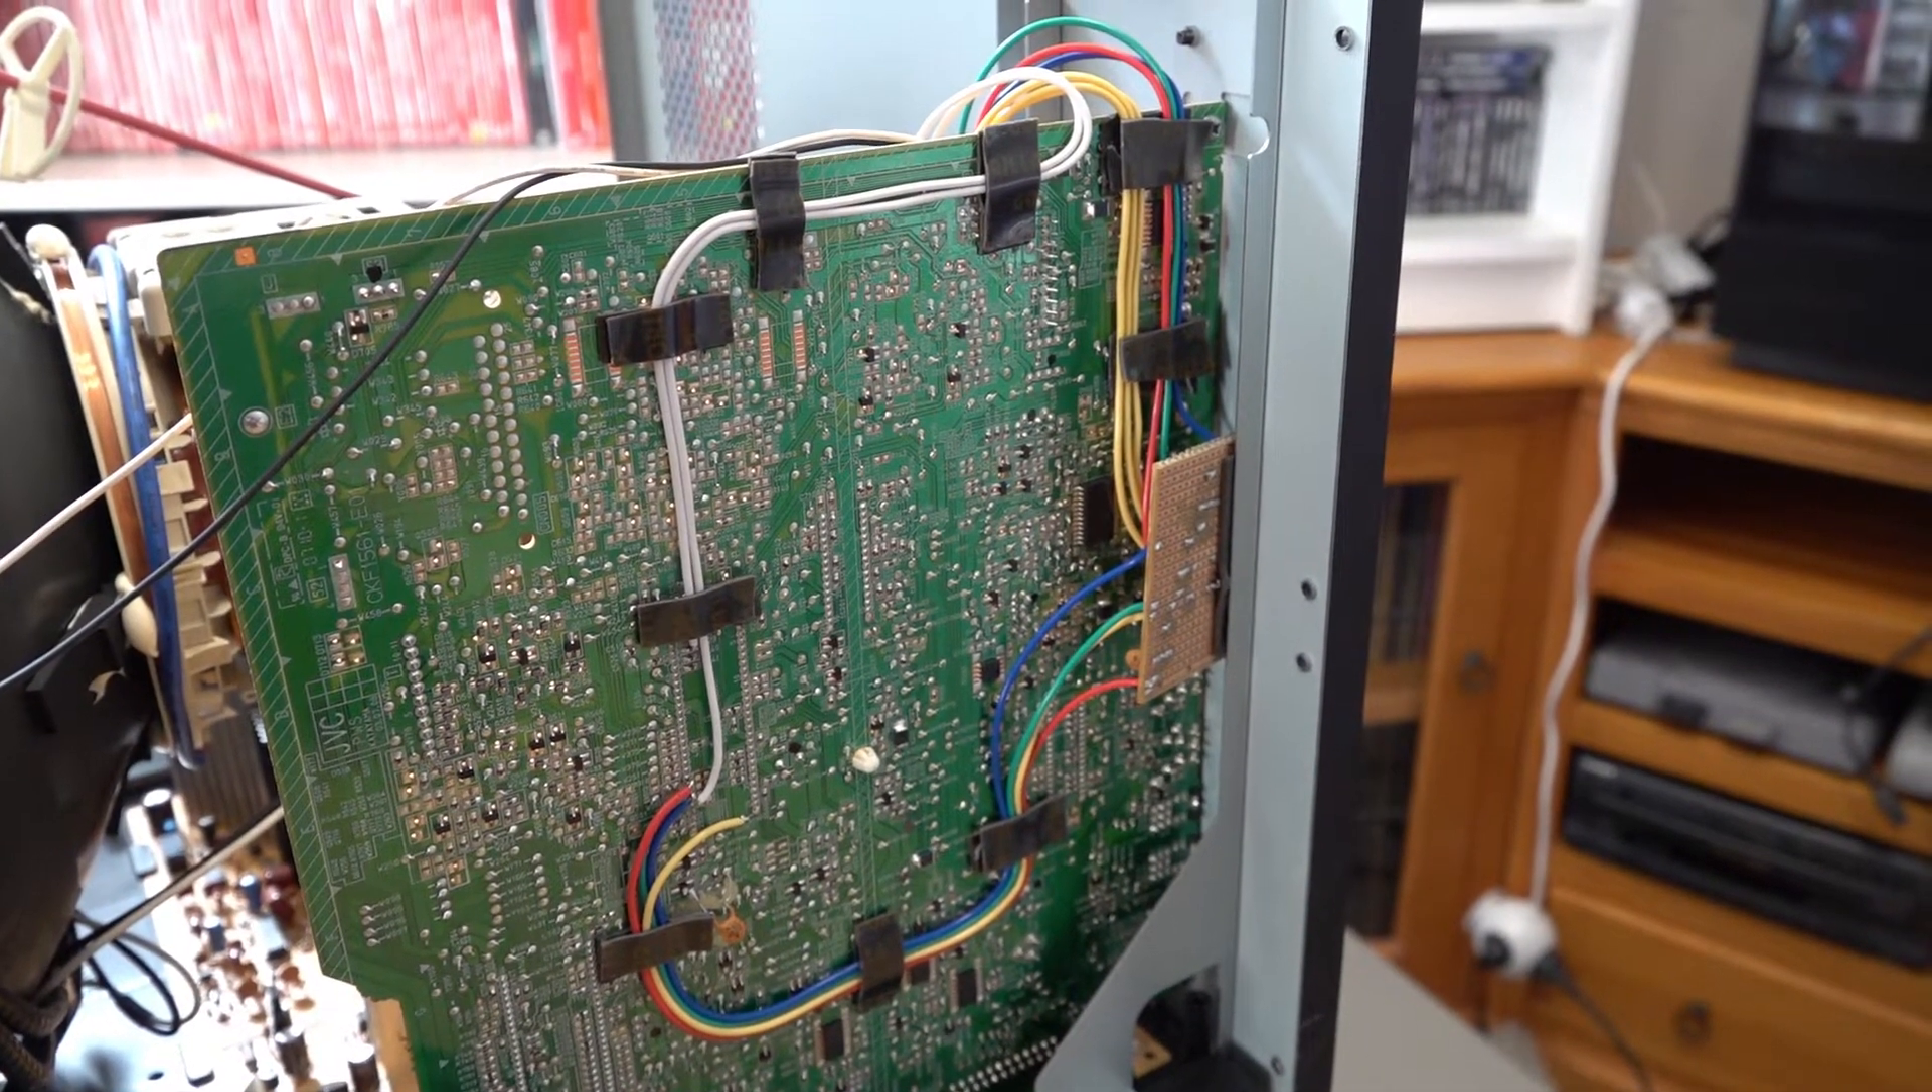I just put a piece down, laid the cables over it, and then put a piece over the top.